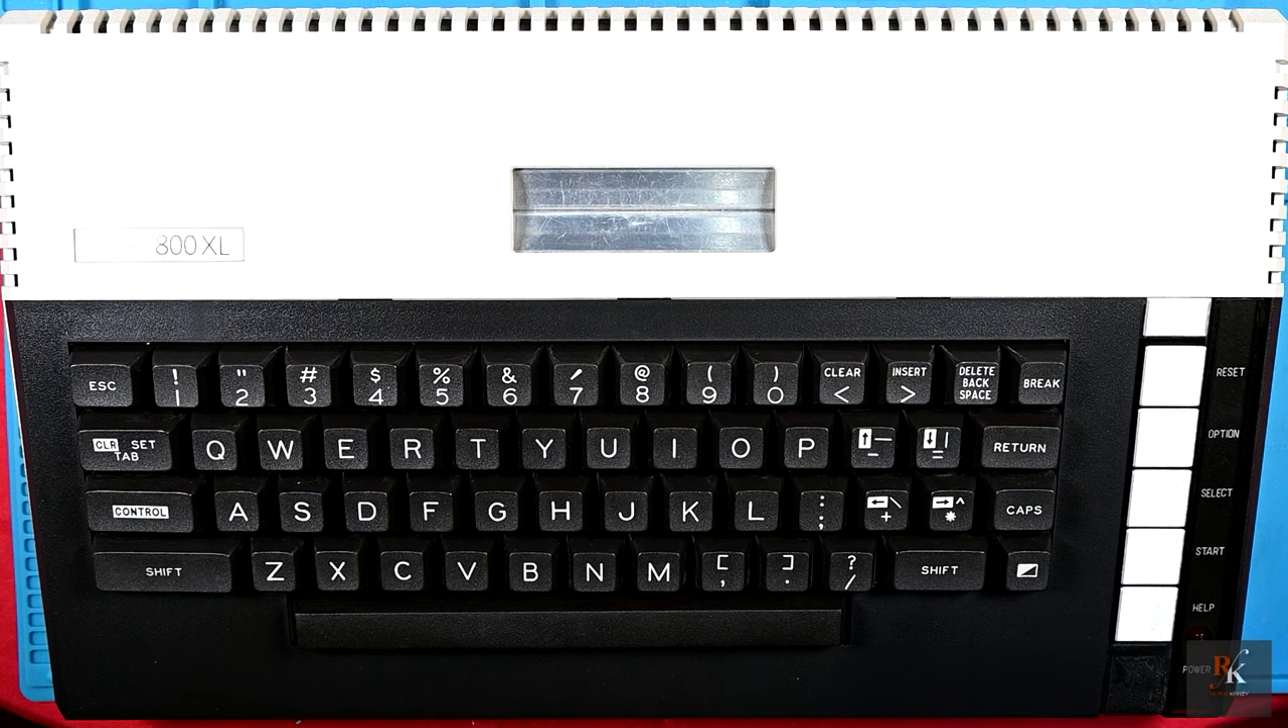We have an Atari 800XL that's now back together and looking like an Atari 800XL.